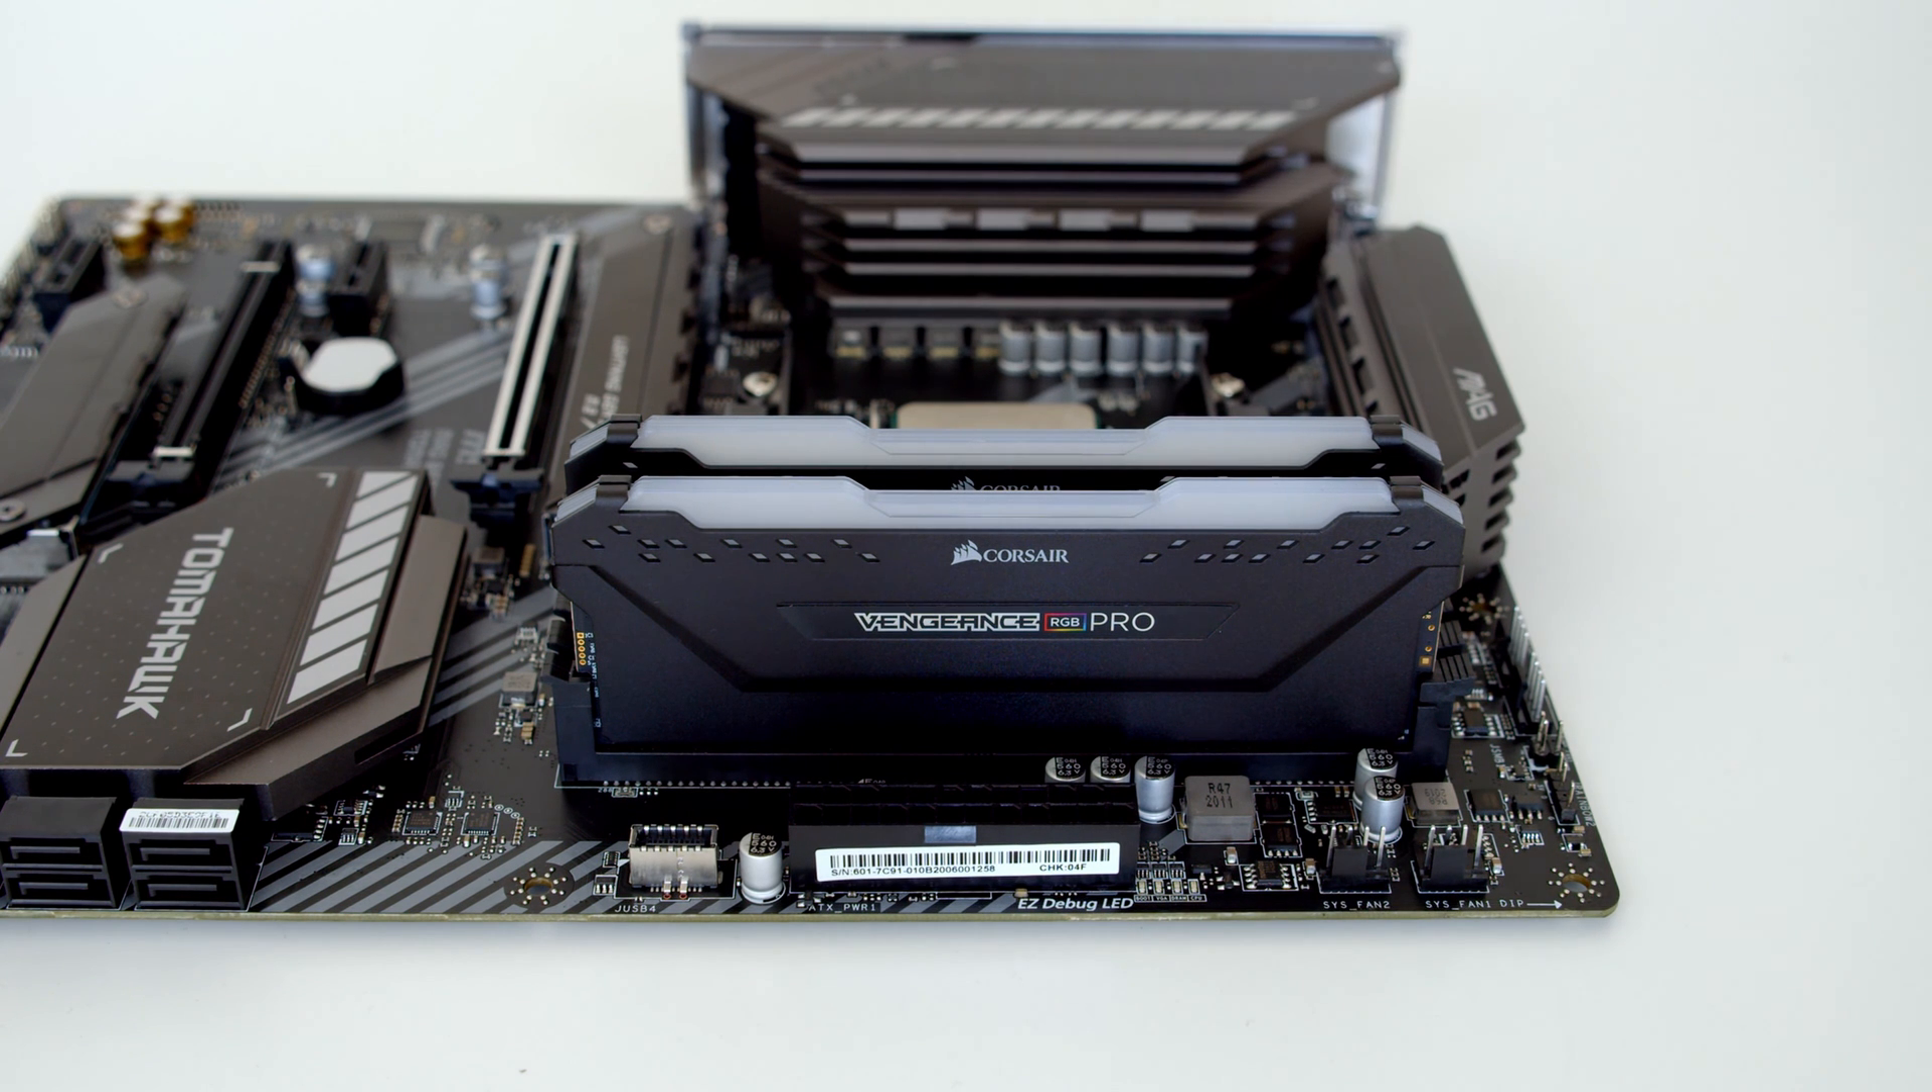So we've now installed the ram.